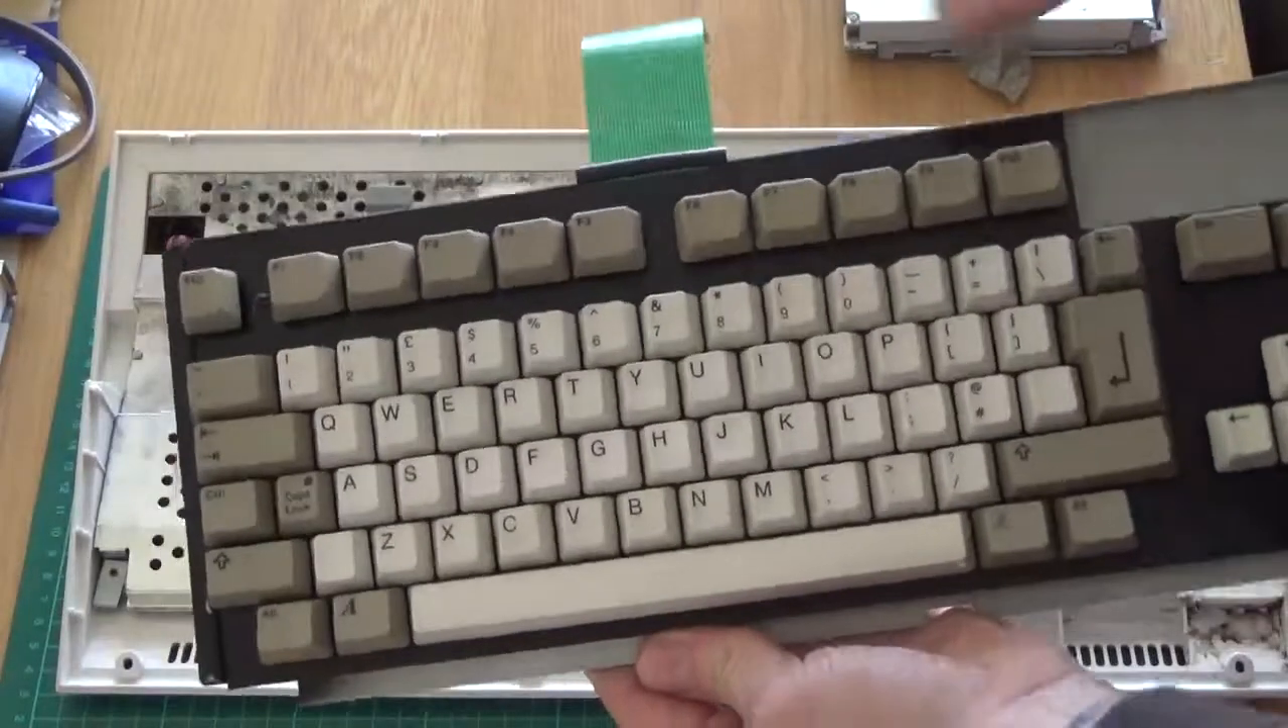Um the keyboard yeah finally got all the keys back on.